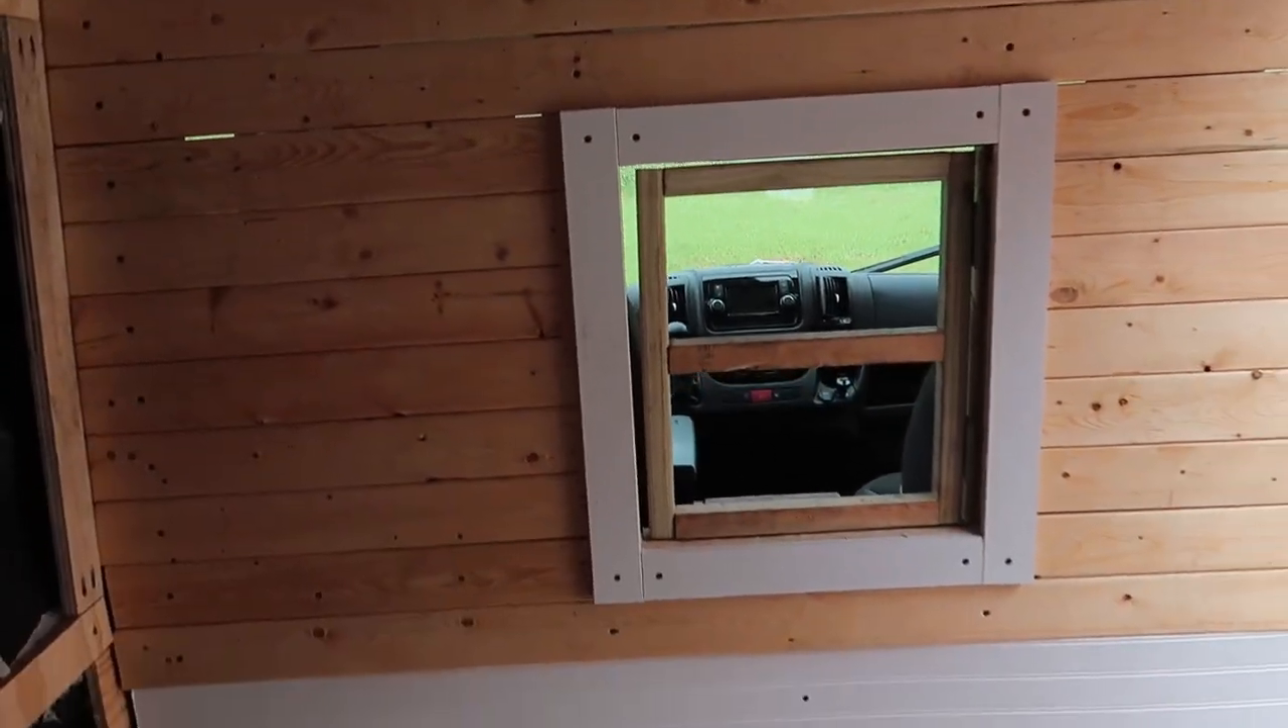Okay, I got the frame in. I think it looks really good.